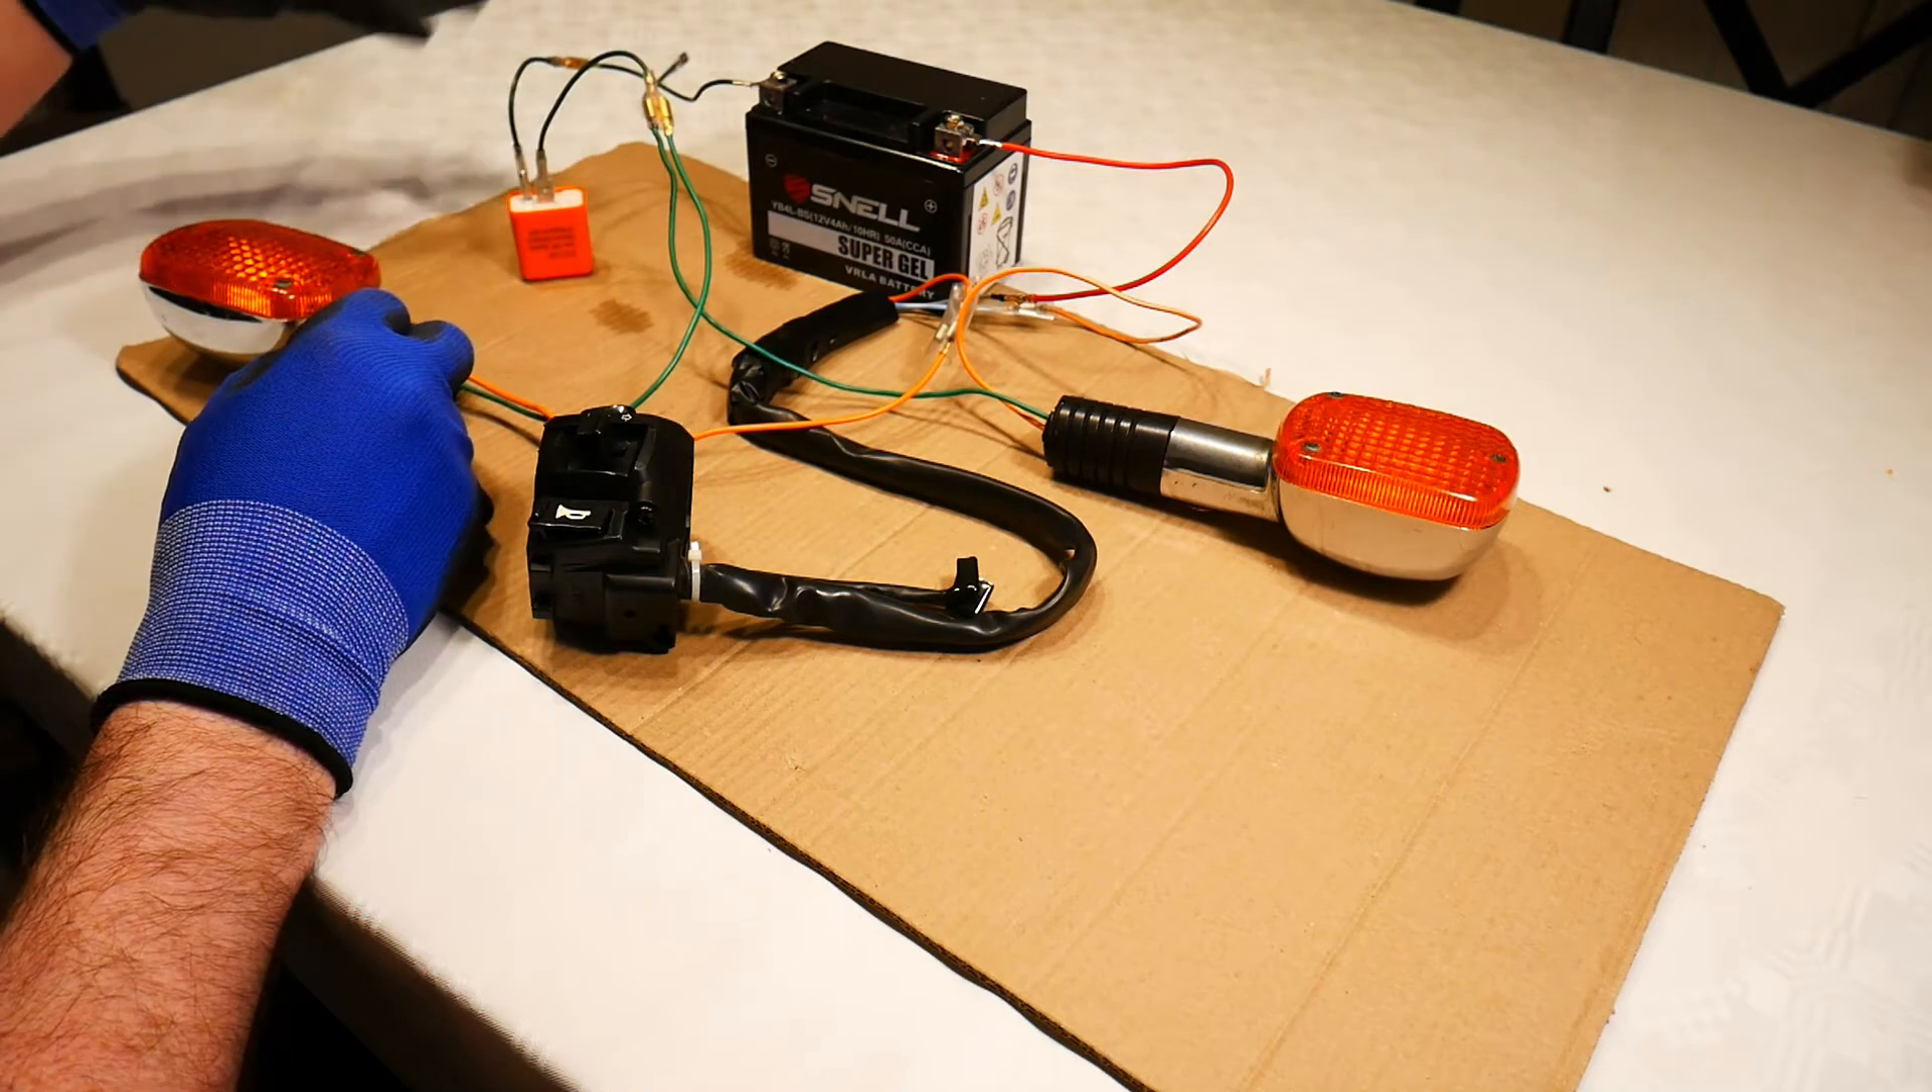So I now have my little flasher relay connected into the circuit.